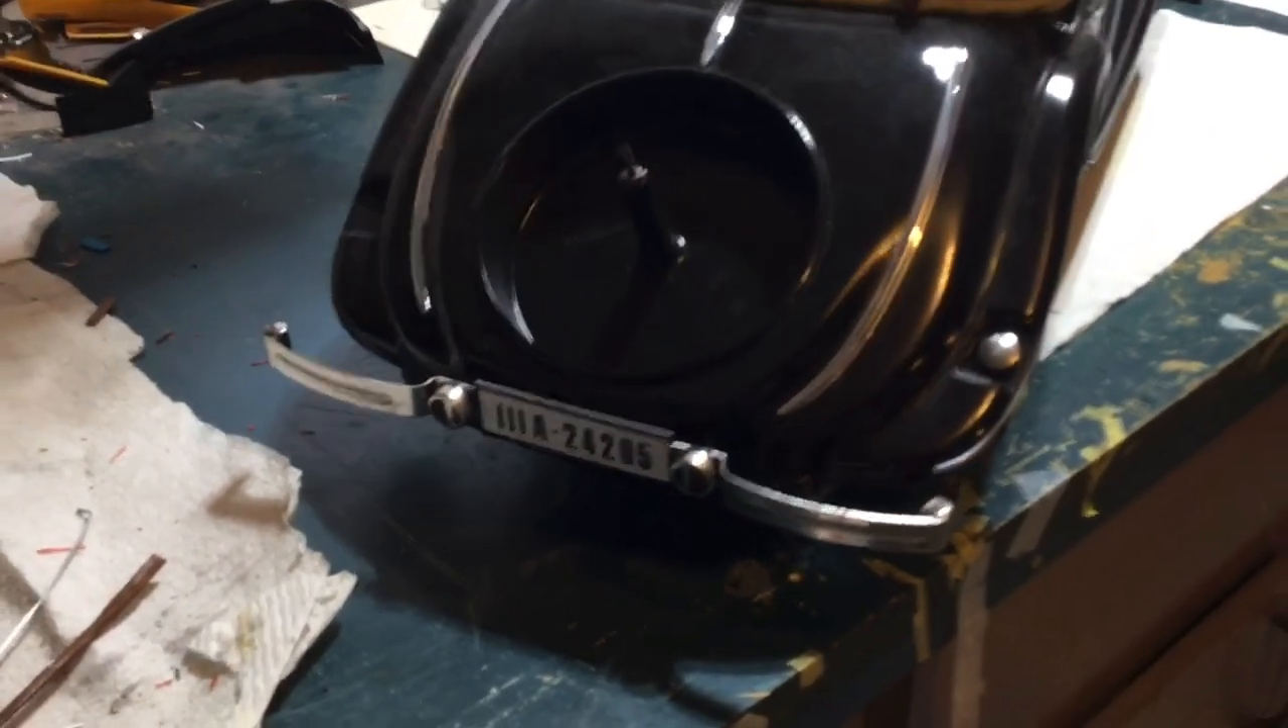There's the rear license plate rear bumper and lights all installed.